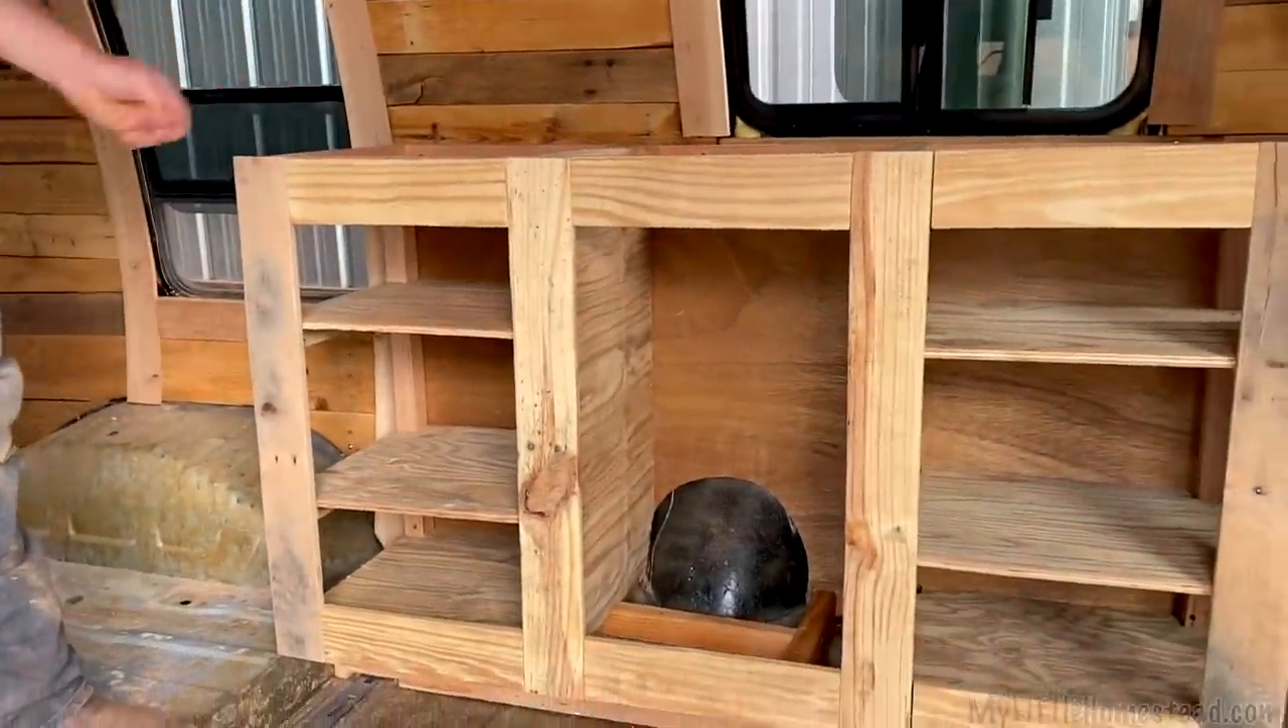Now we got our kitchen cabinet sink stand thing installed.